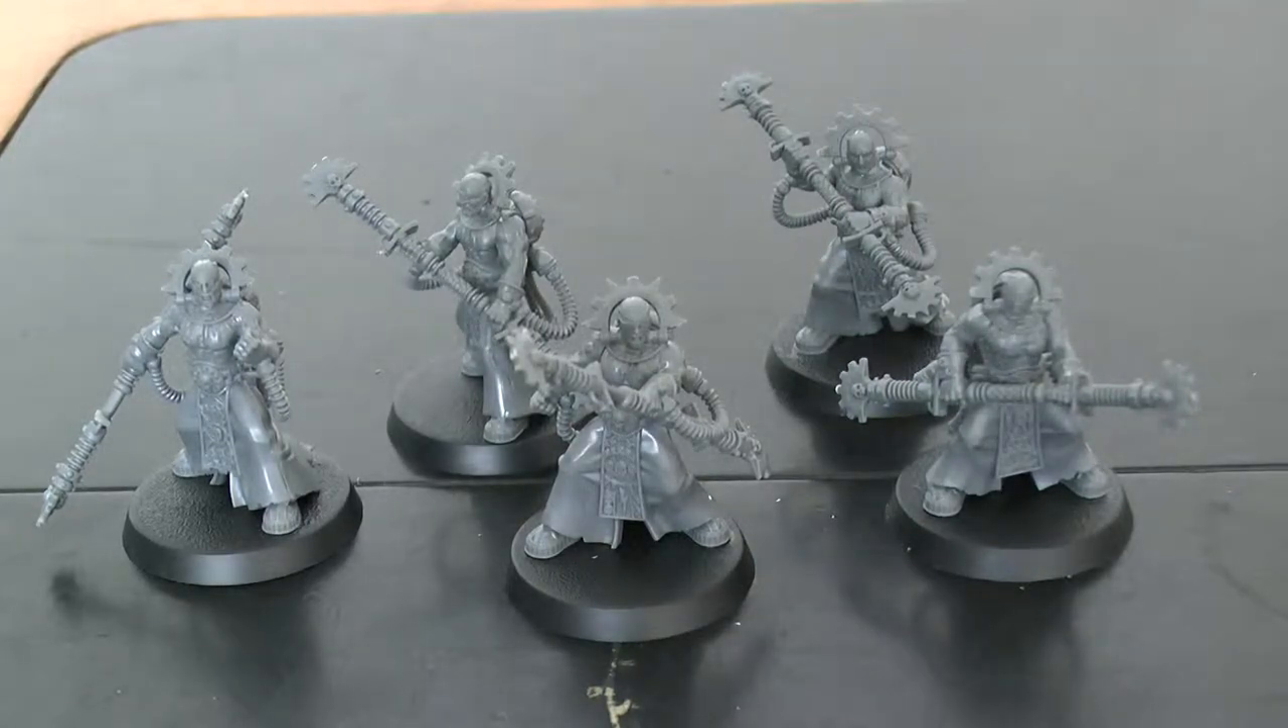So as you can see you guys, the contents of the box have been fully assembled and they're now completely ready for painting.